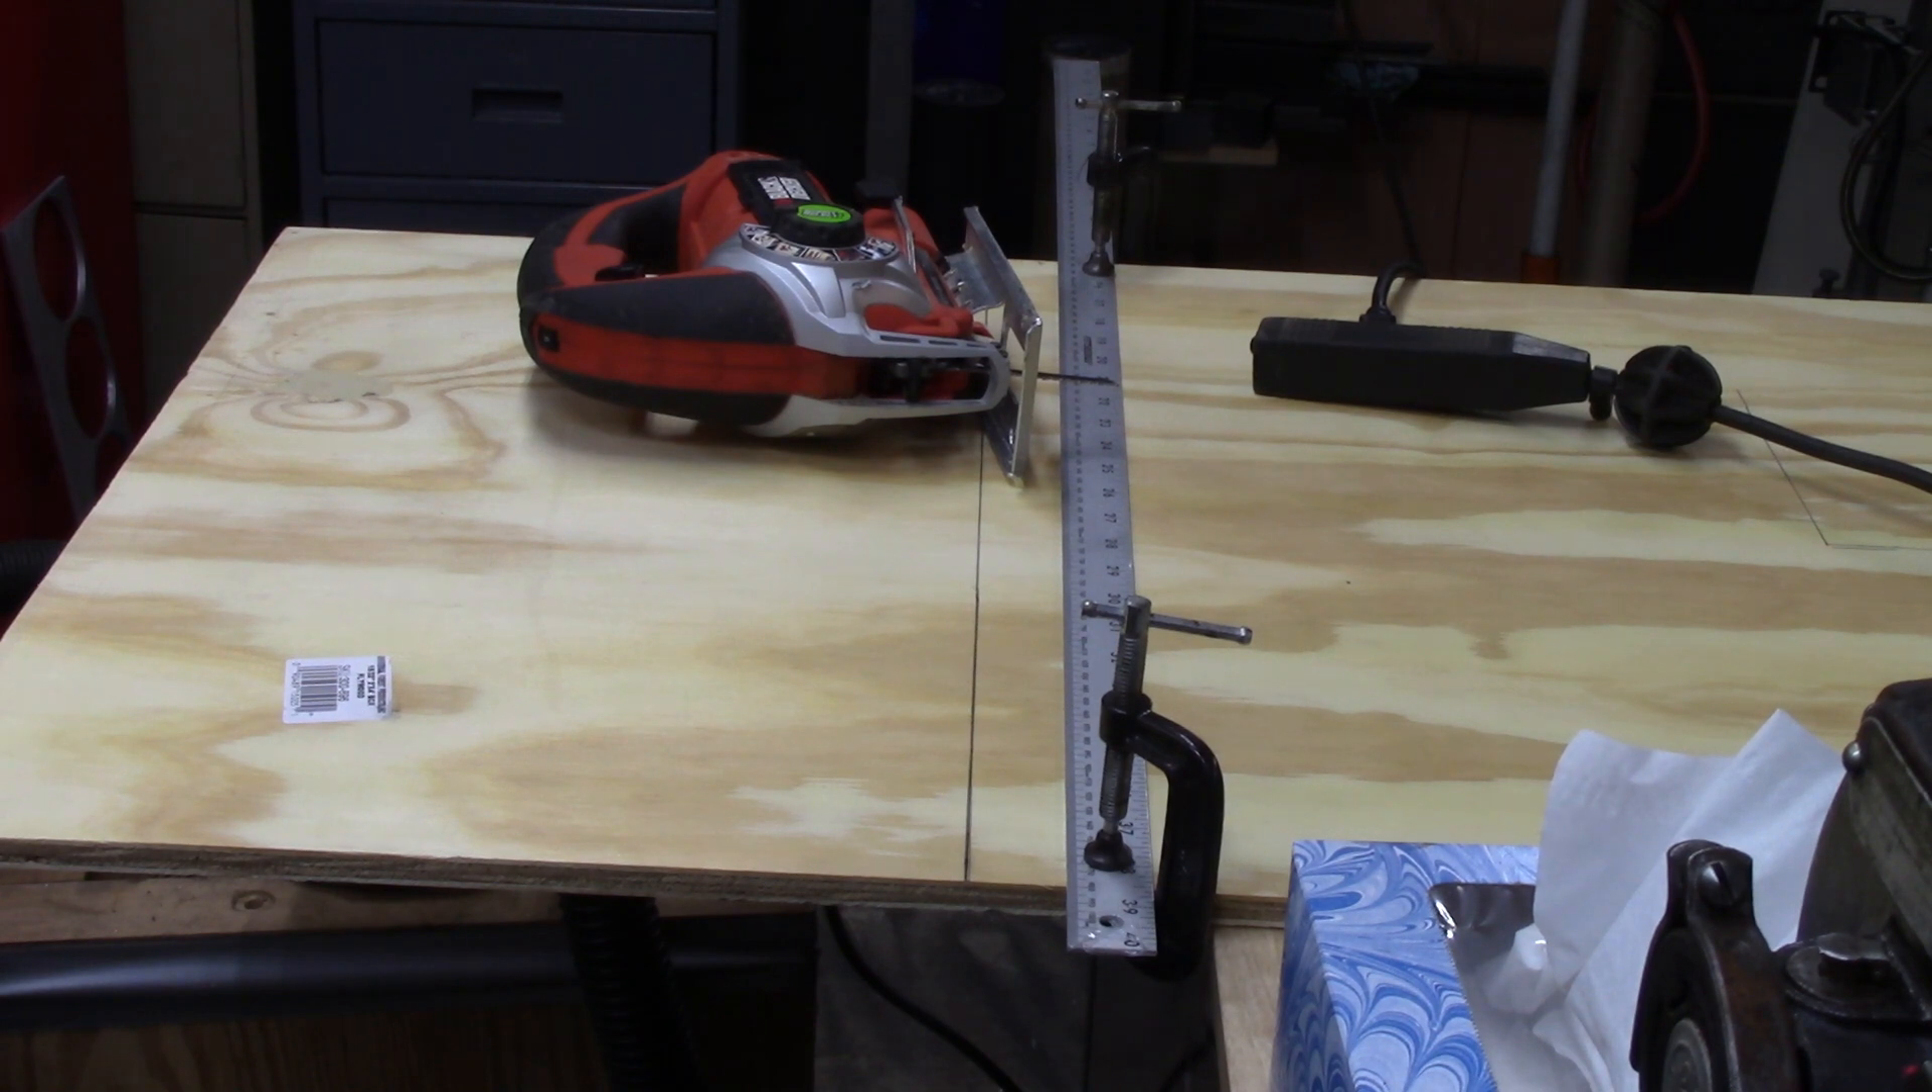Alright I've got that straight edge clamped to the board and the plywood is clamped to my work table.